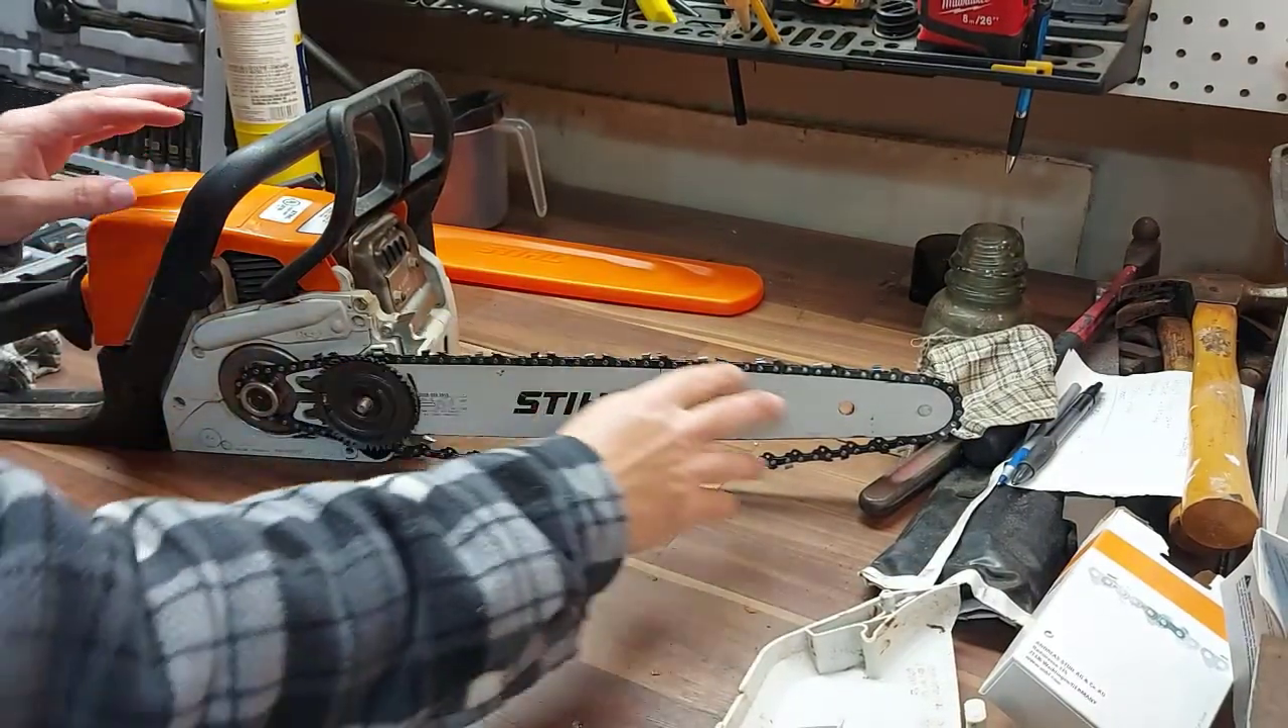So I have the chain on the bar.